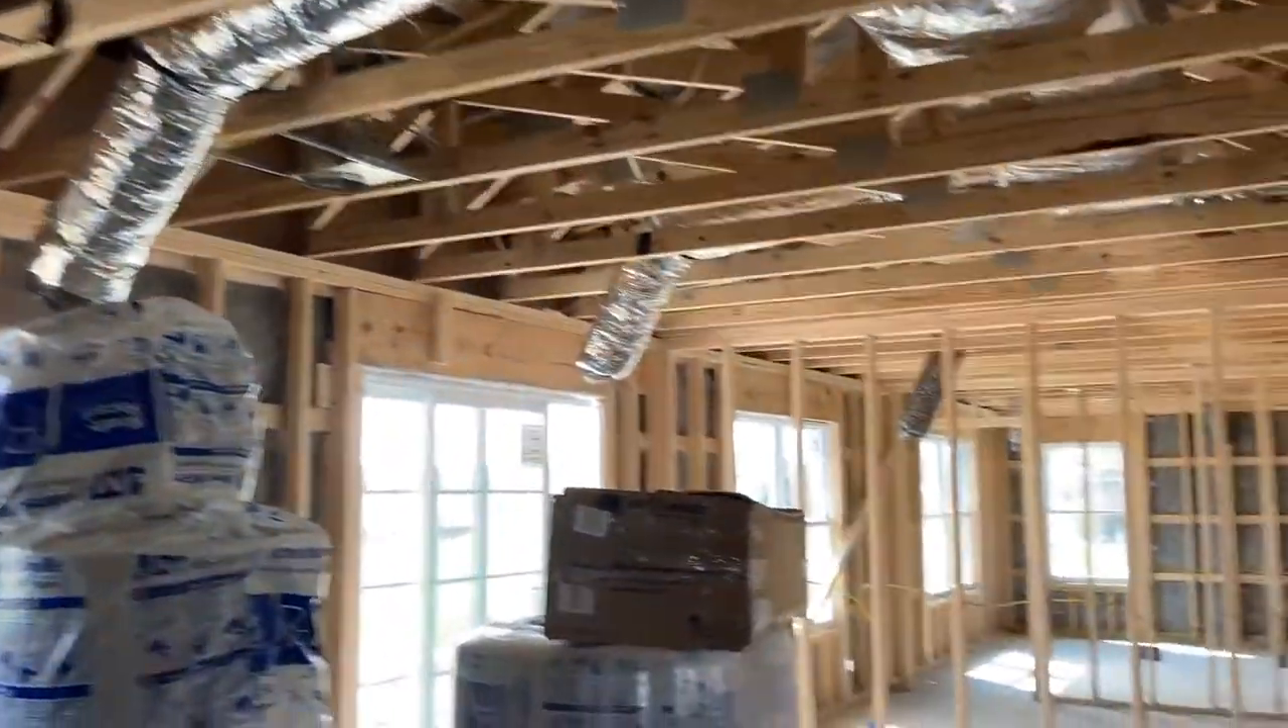They helped us out a little bit and got all our ducts hanging down where they'd like to see them.